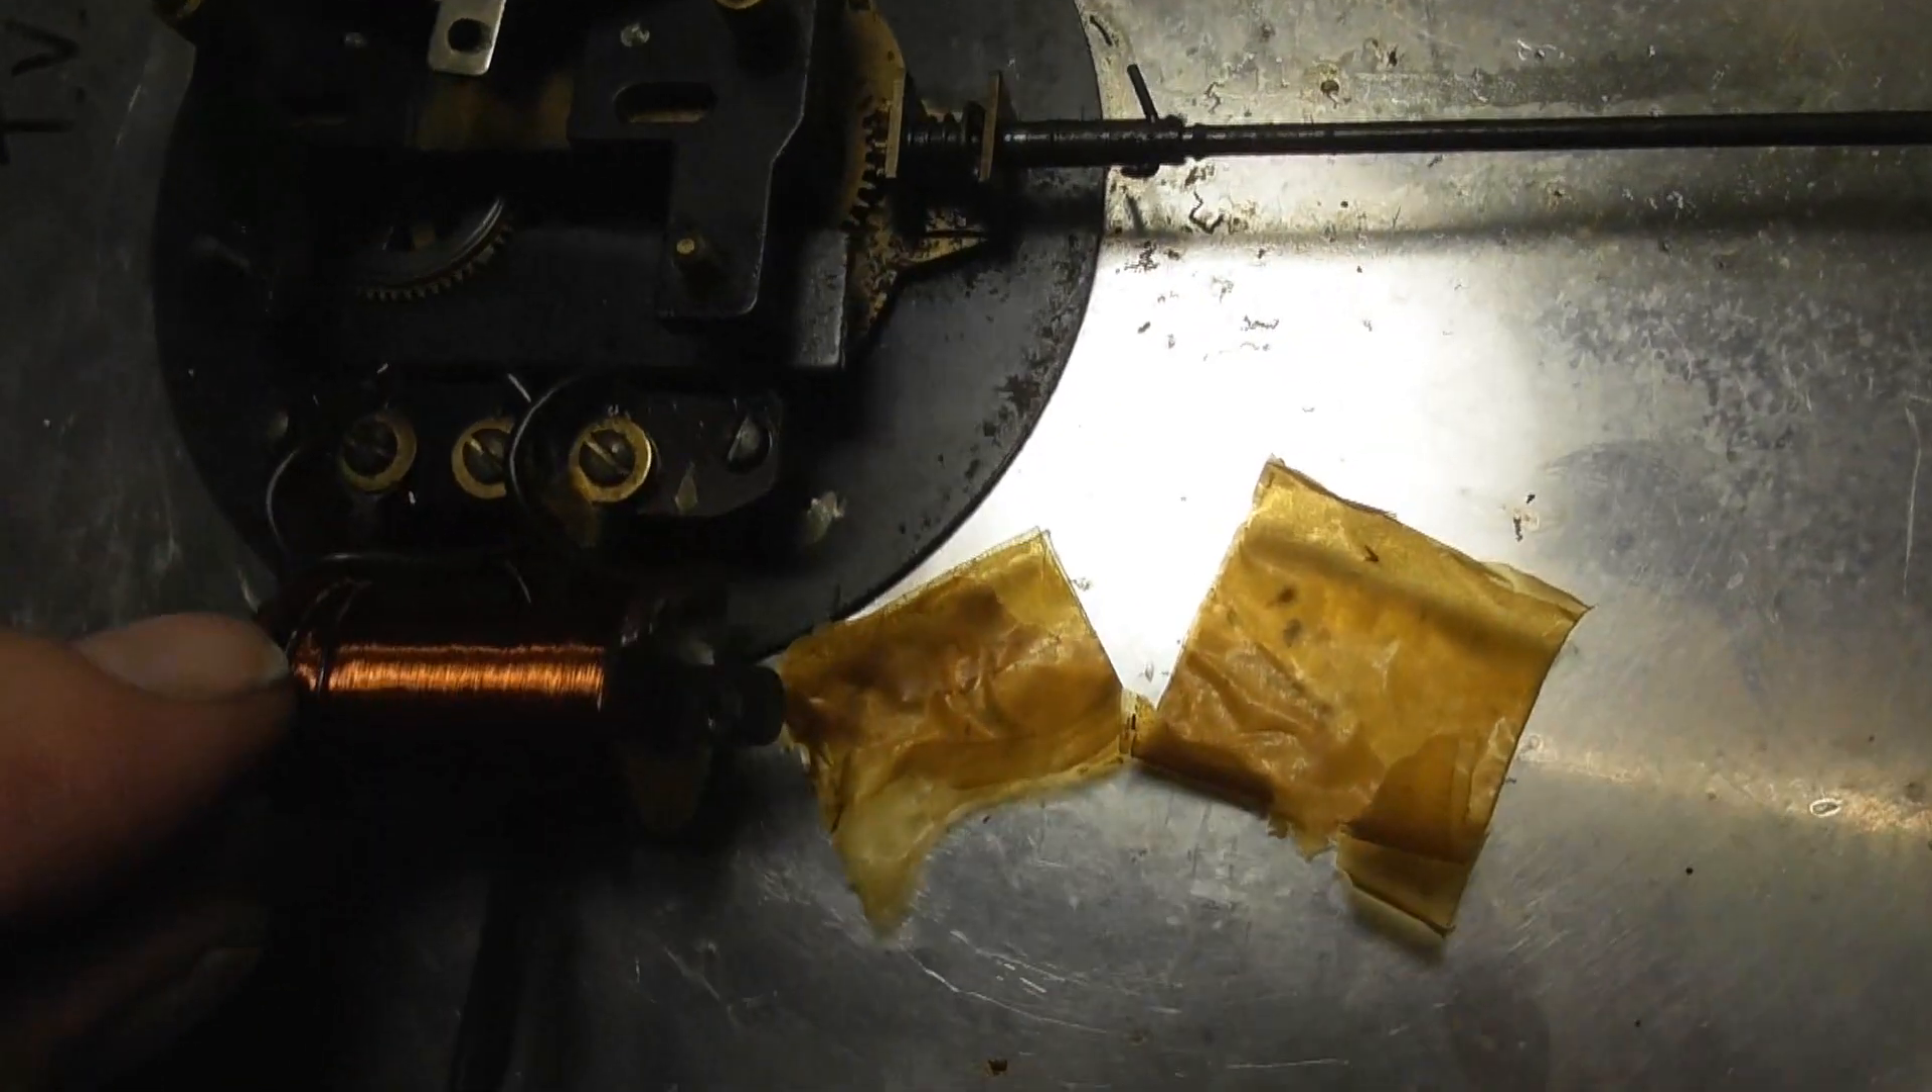Okay, I've got the paper wrap off.